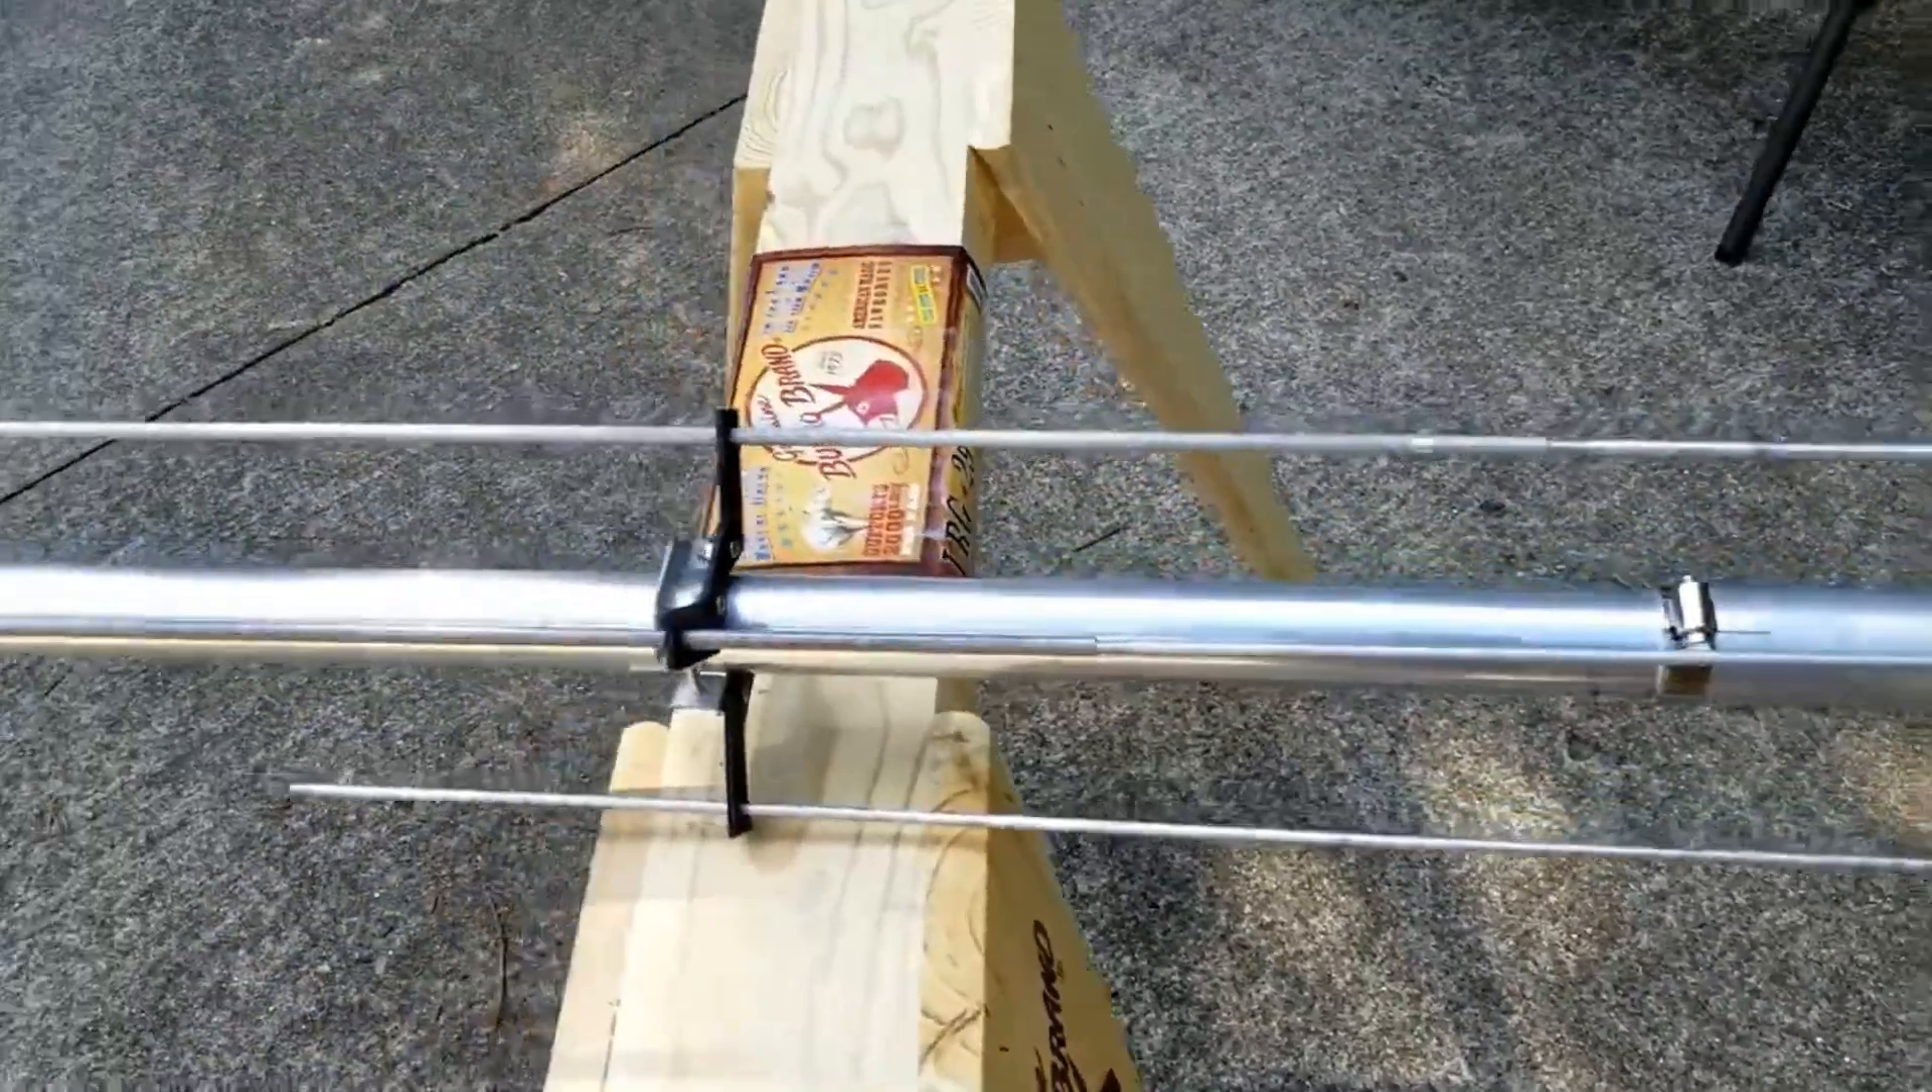So you'll notice the standoffs now have those rods inserted.